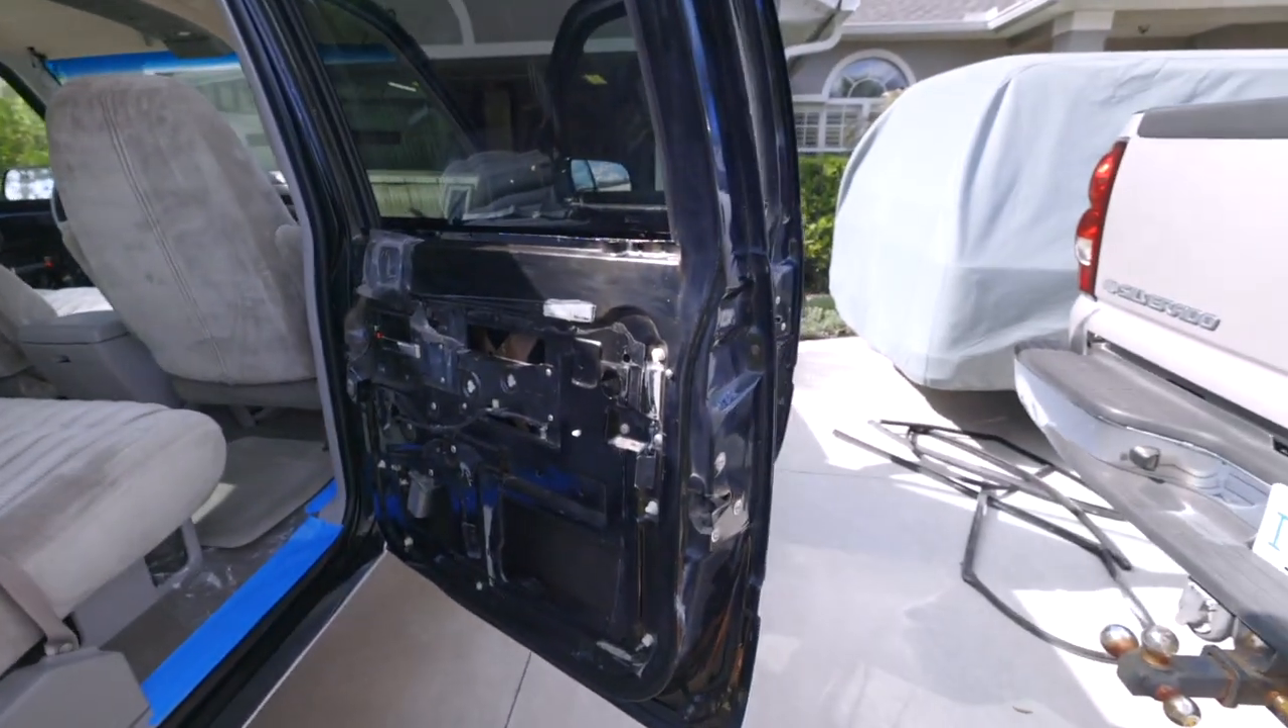And I'm going to leave the door panels off for now. I do need to find a couple of small parts.